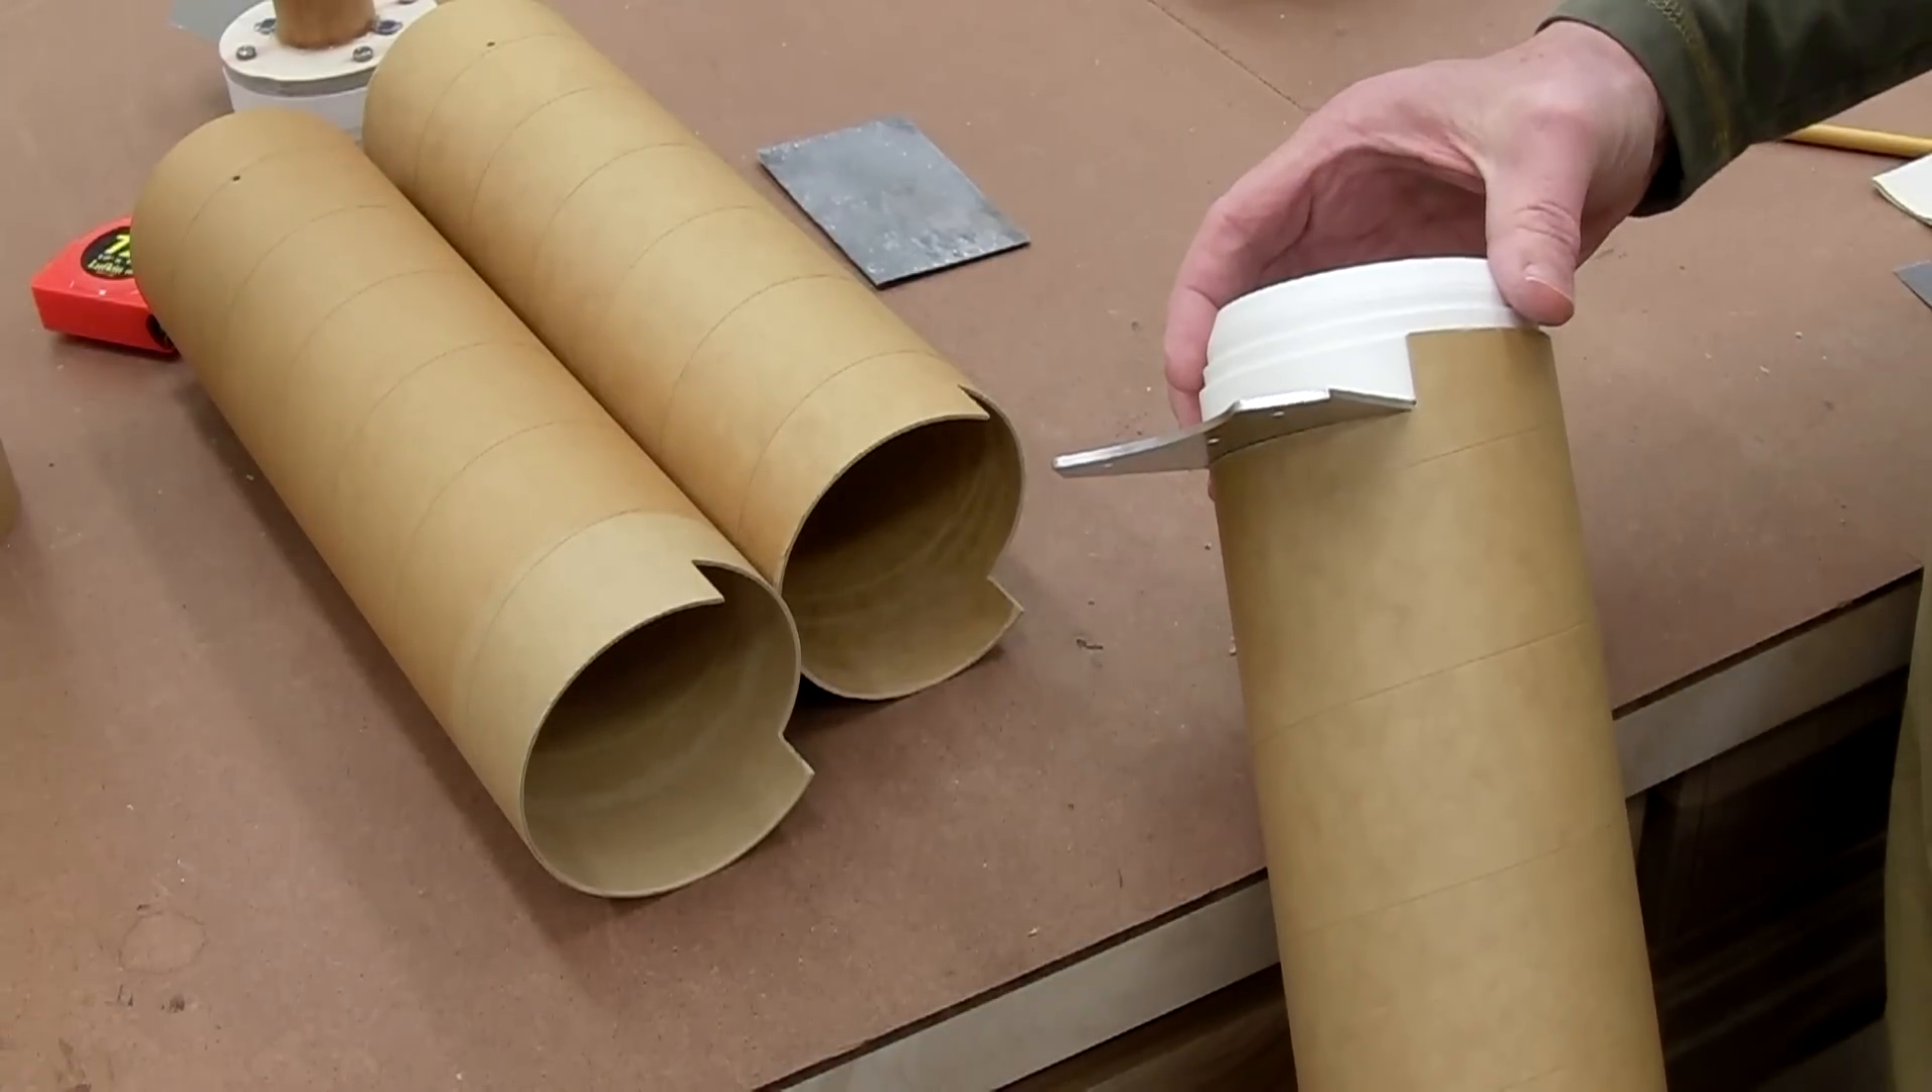With everything cleaned up, you can see how the motor mount assembly fits into the airframe with the relief for the aft bracket.